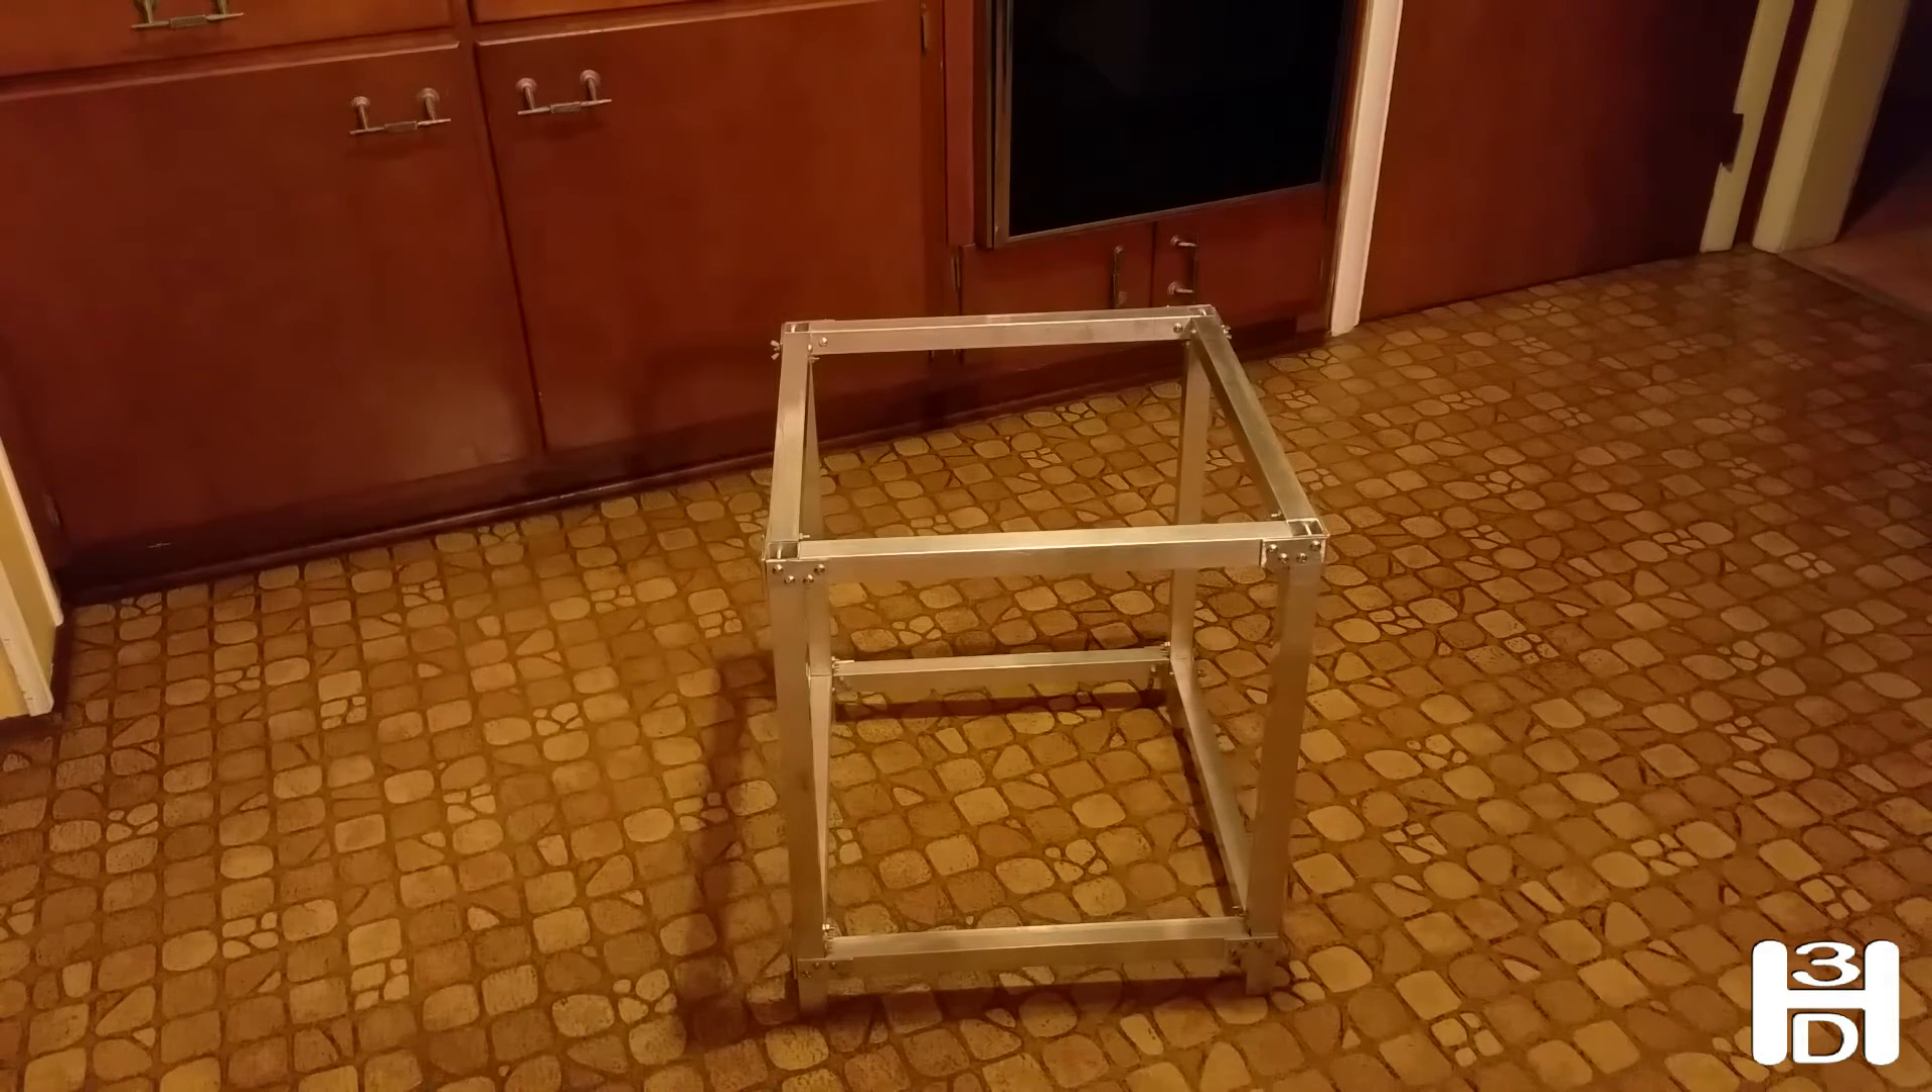That's the completed, not completed 3D printer, but completed 3D printer frame.